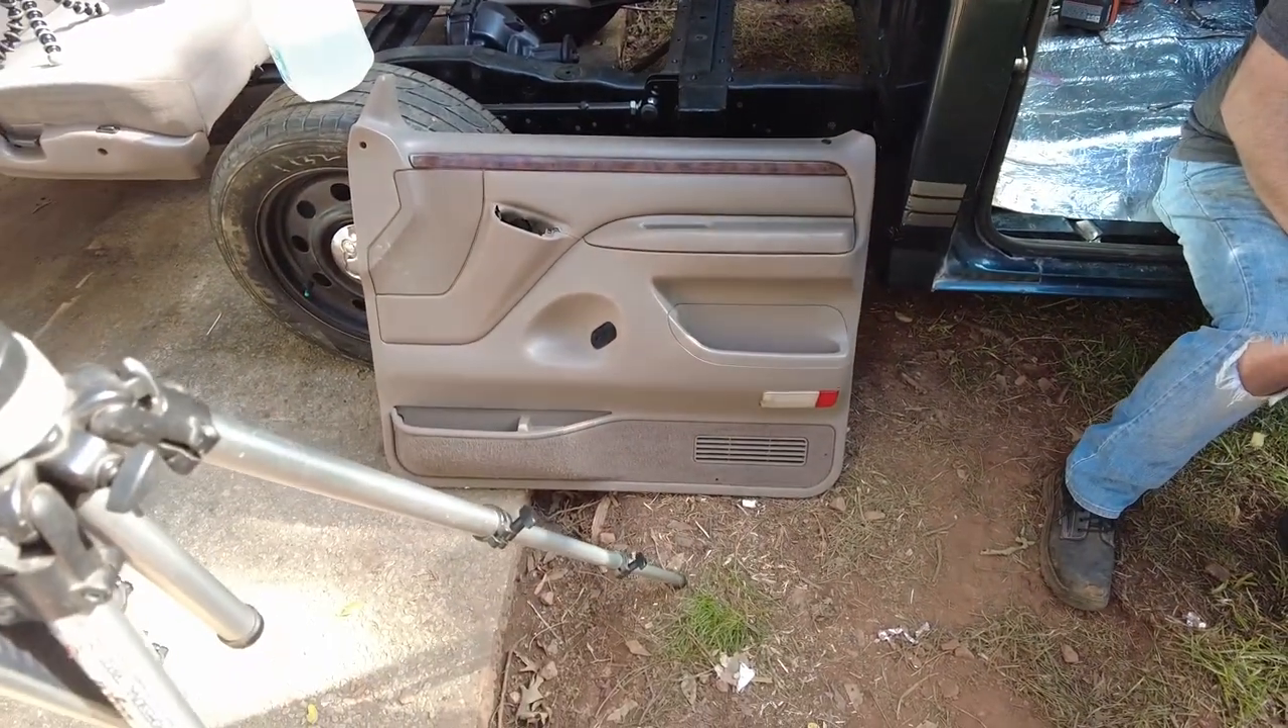So we're about ready, pretty much ready to put this door panel on and see if it fits.